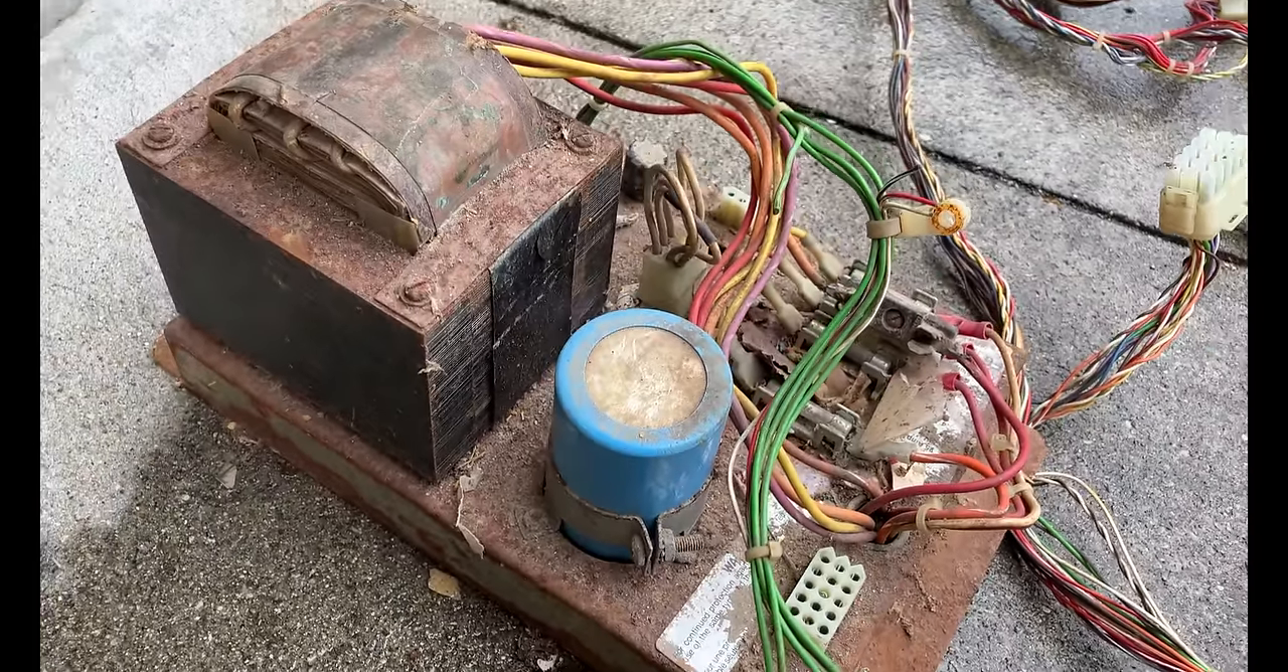Here's the transformer section of the game. It's out.